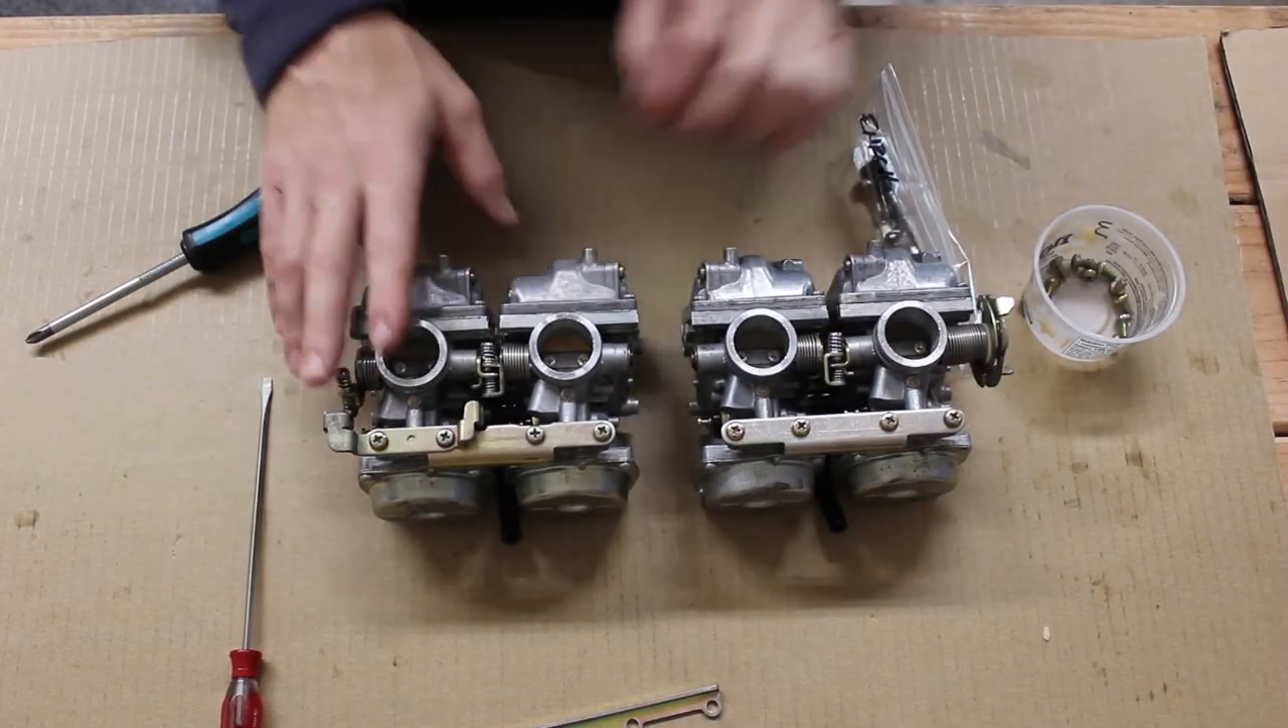So now we've got carbs one and two together, and we've got carbs three and four together.